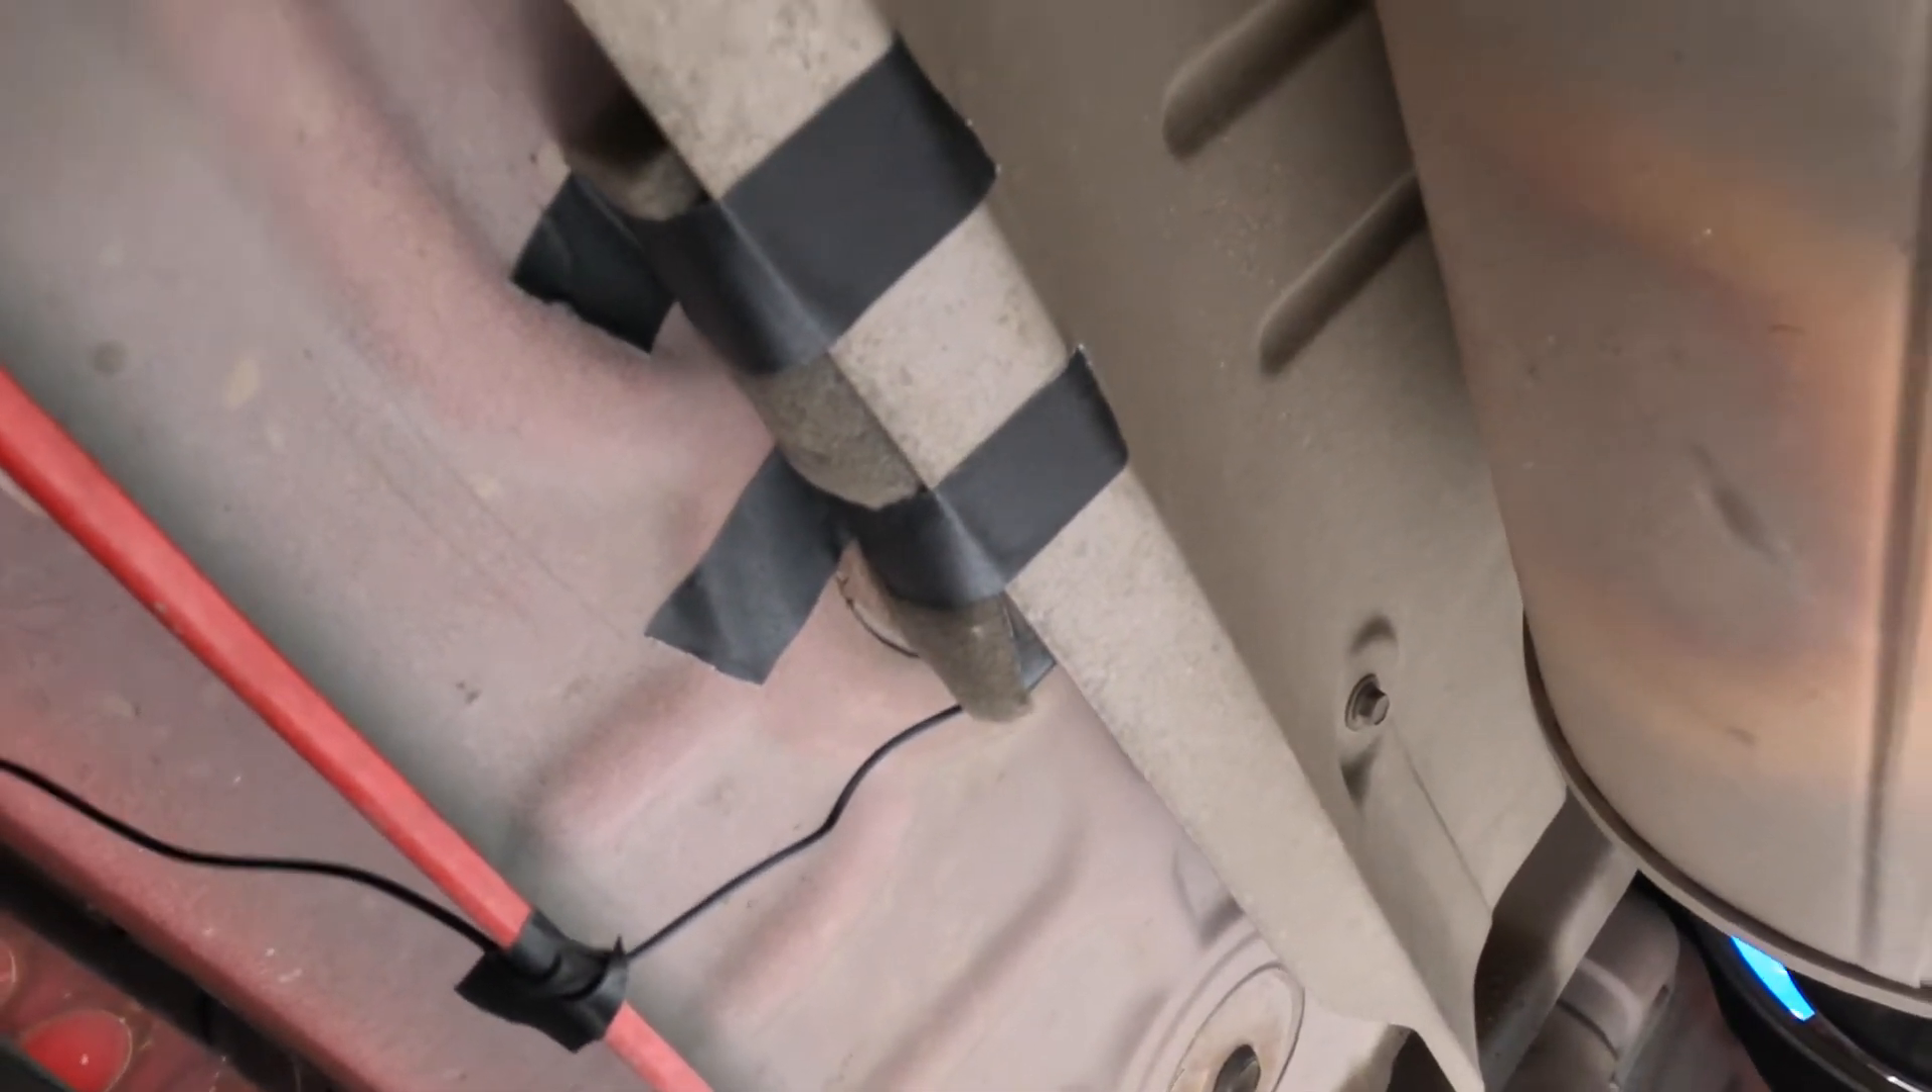Okay, so I did a little cleaning, a little taping, taped the wire so it's not rattling.